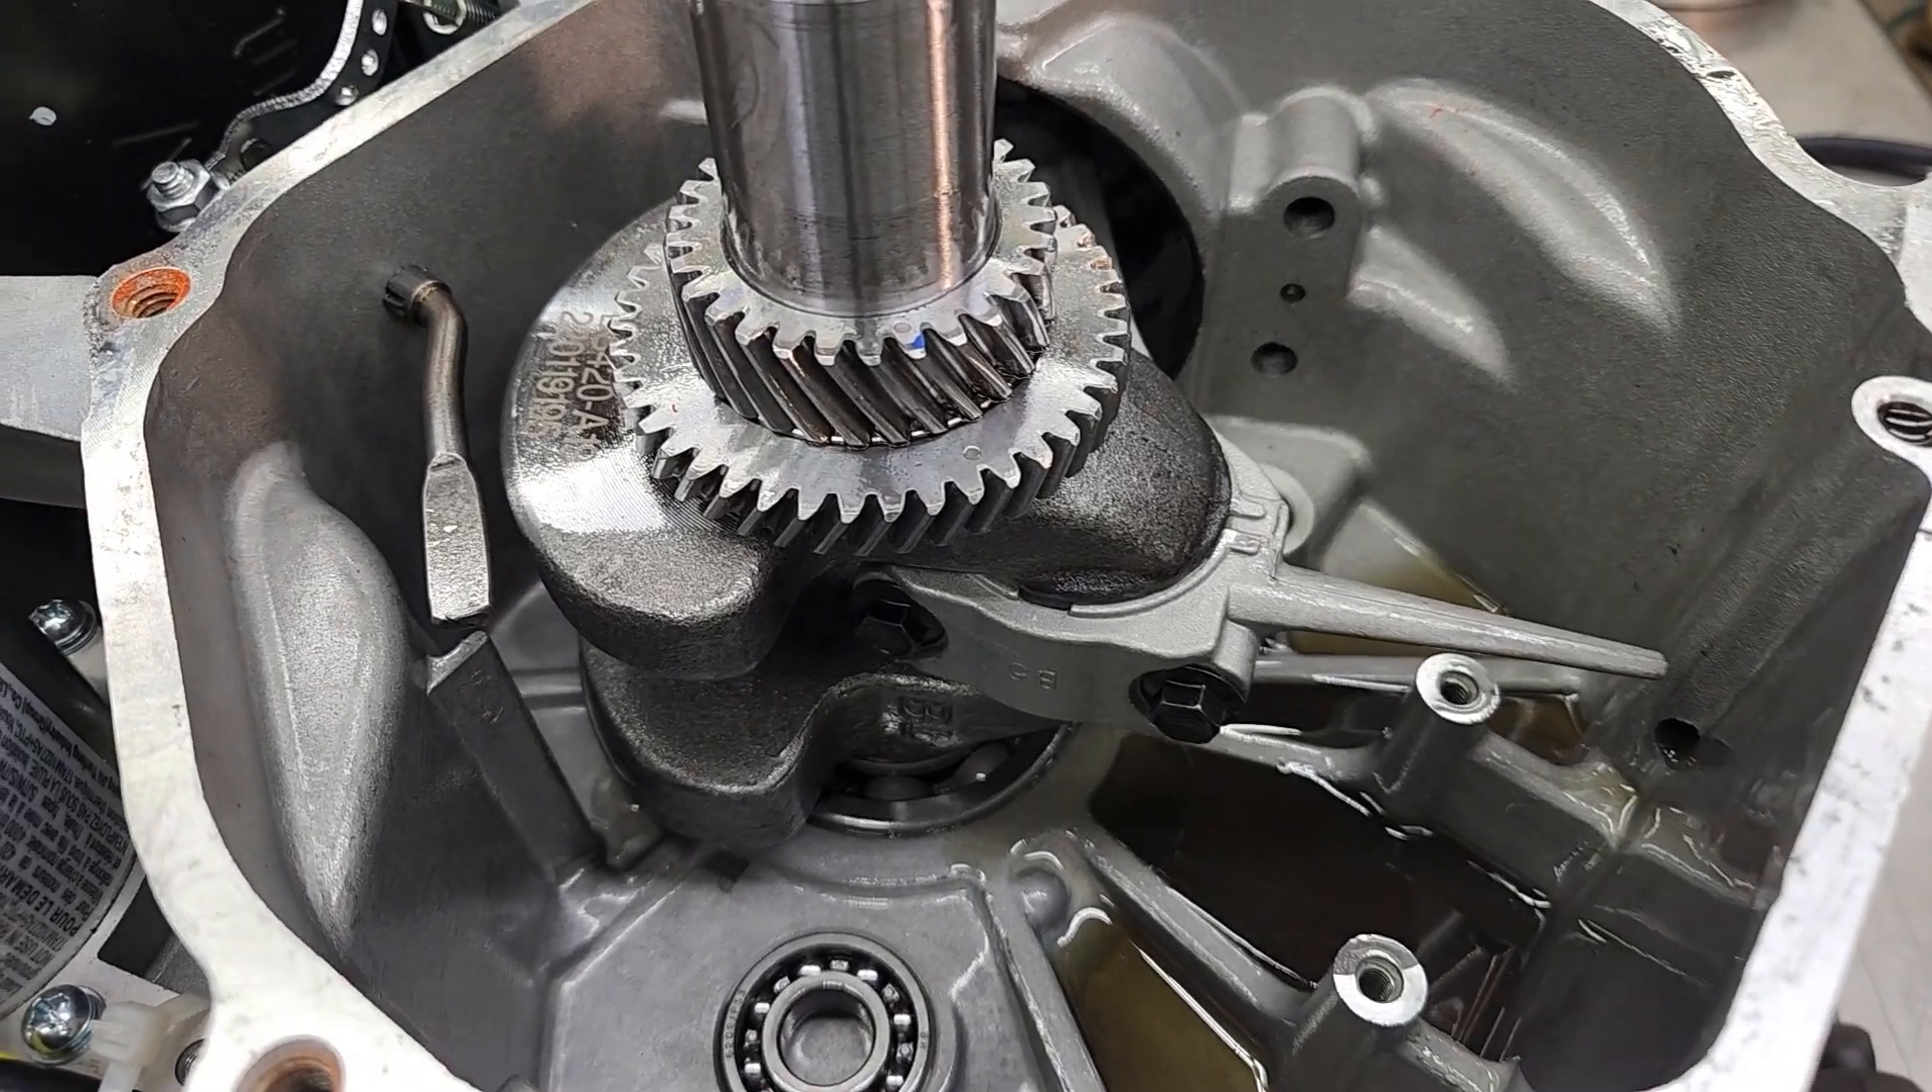Here's a picture with all the internals taken out except for the crankshaft and connecting rod.